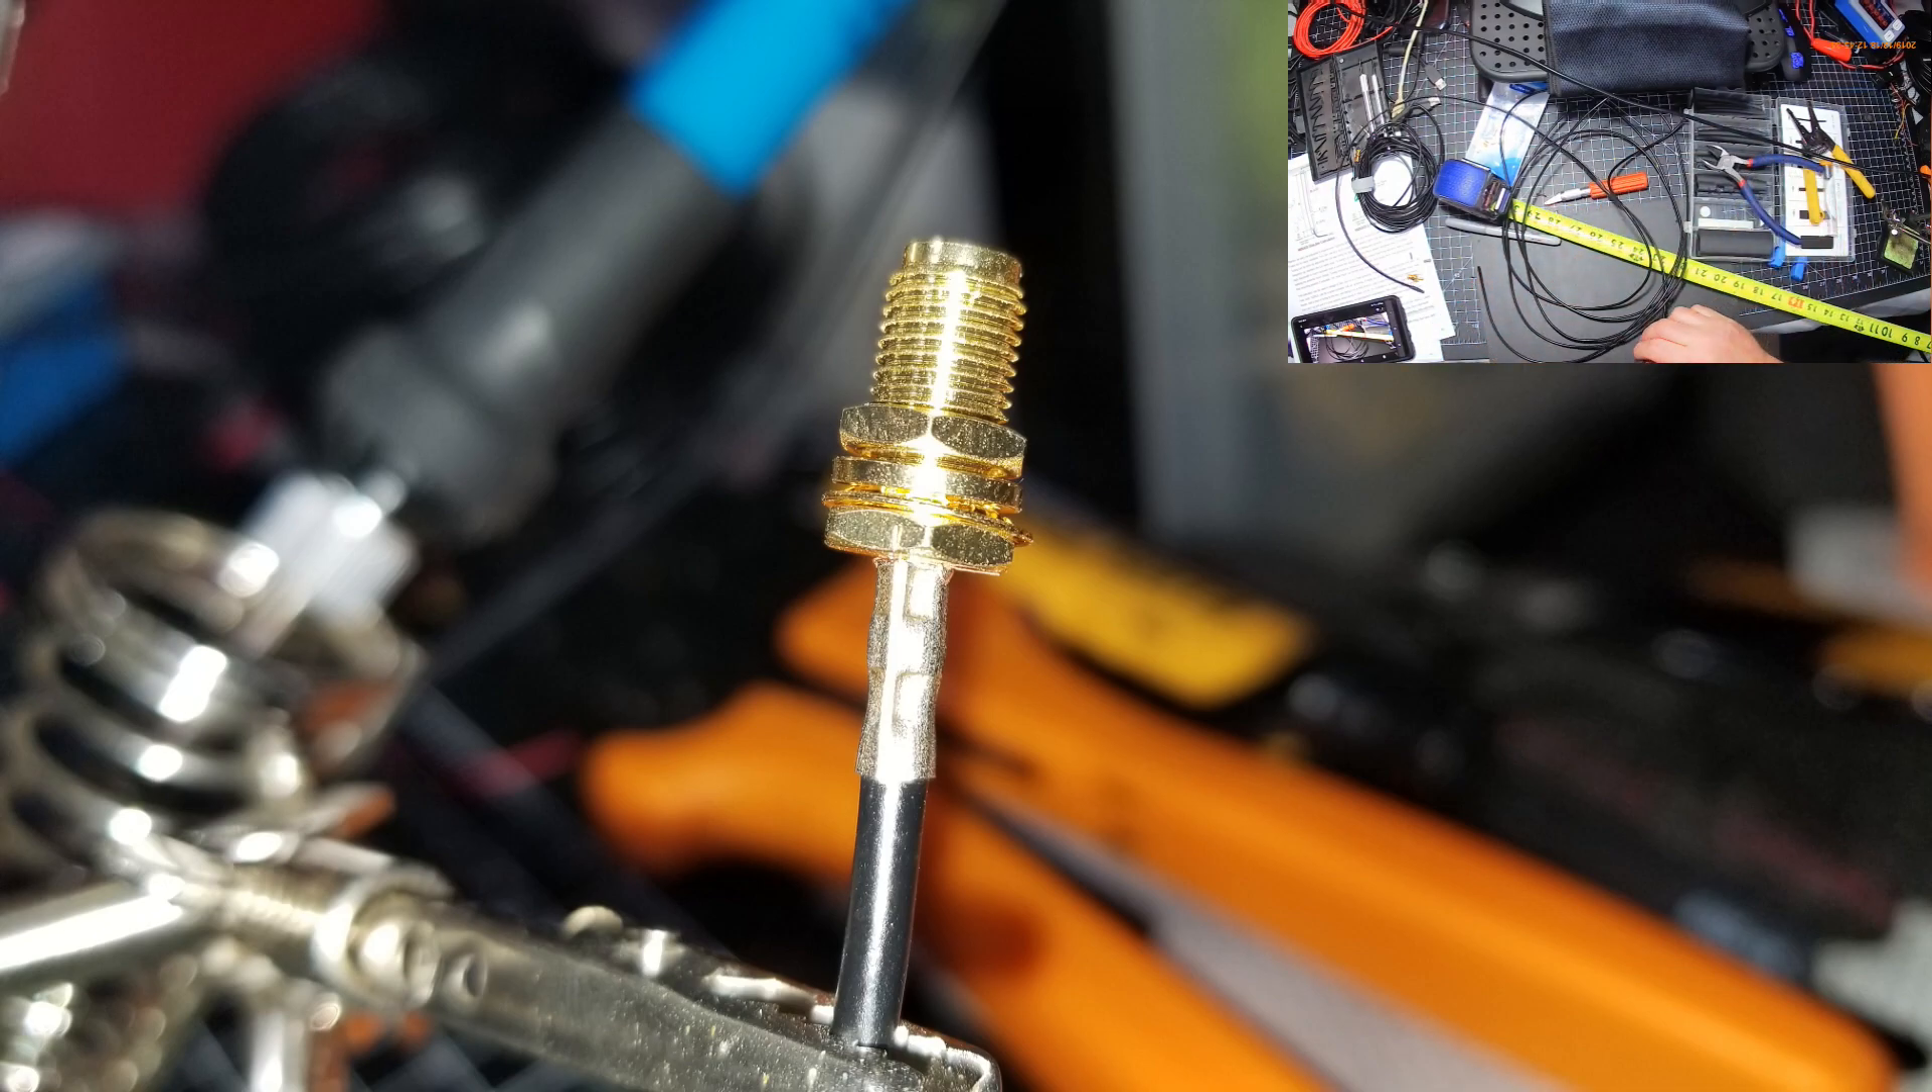We've put on the SMA connector here at the end.